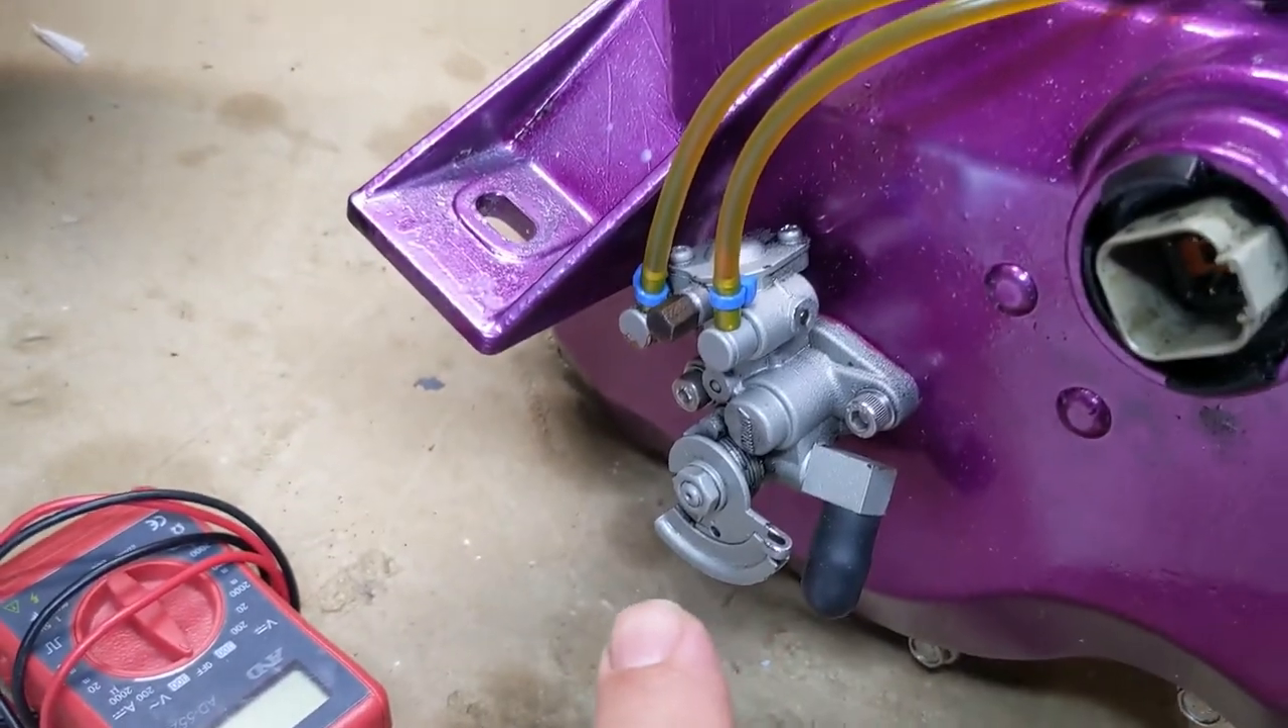Okay, this is what it looks like with the pump on the engine. Still got oil in the lines.